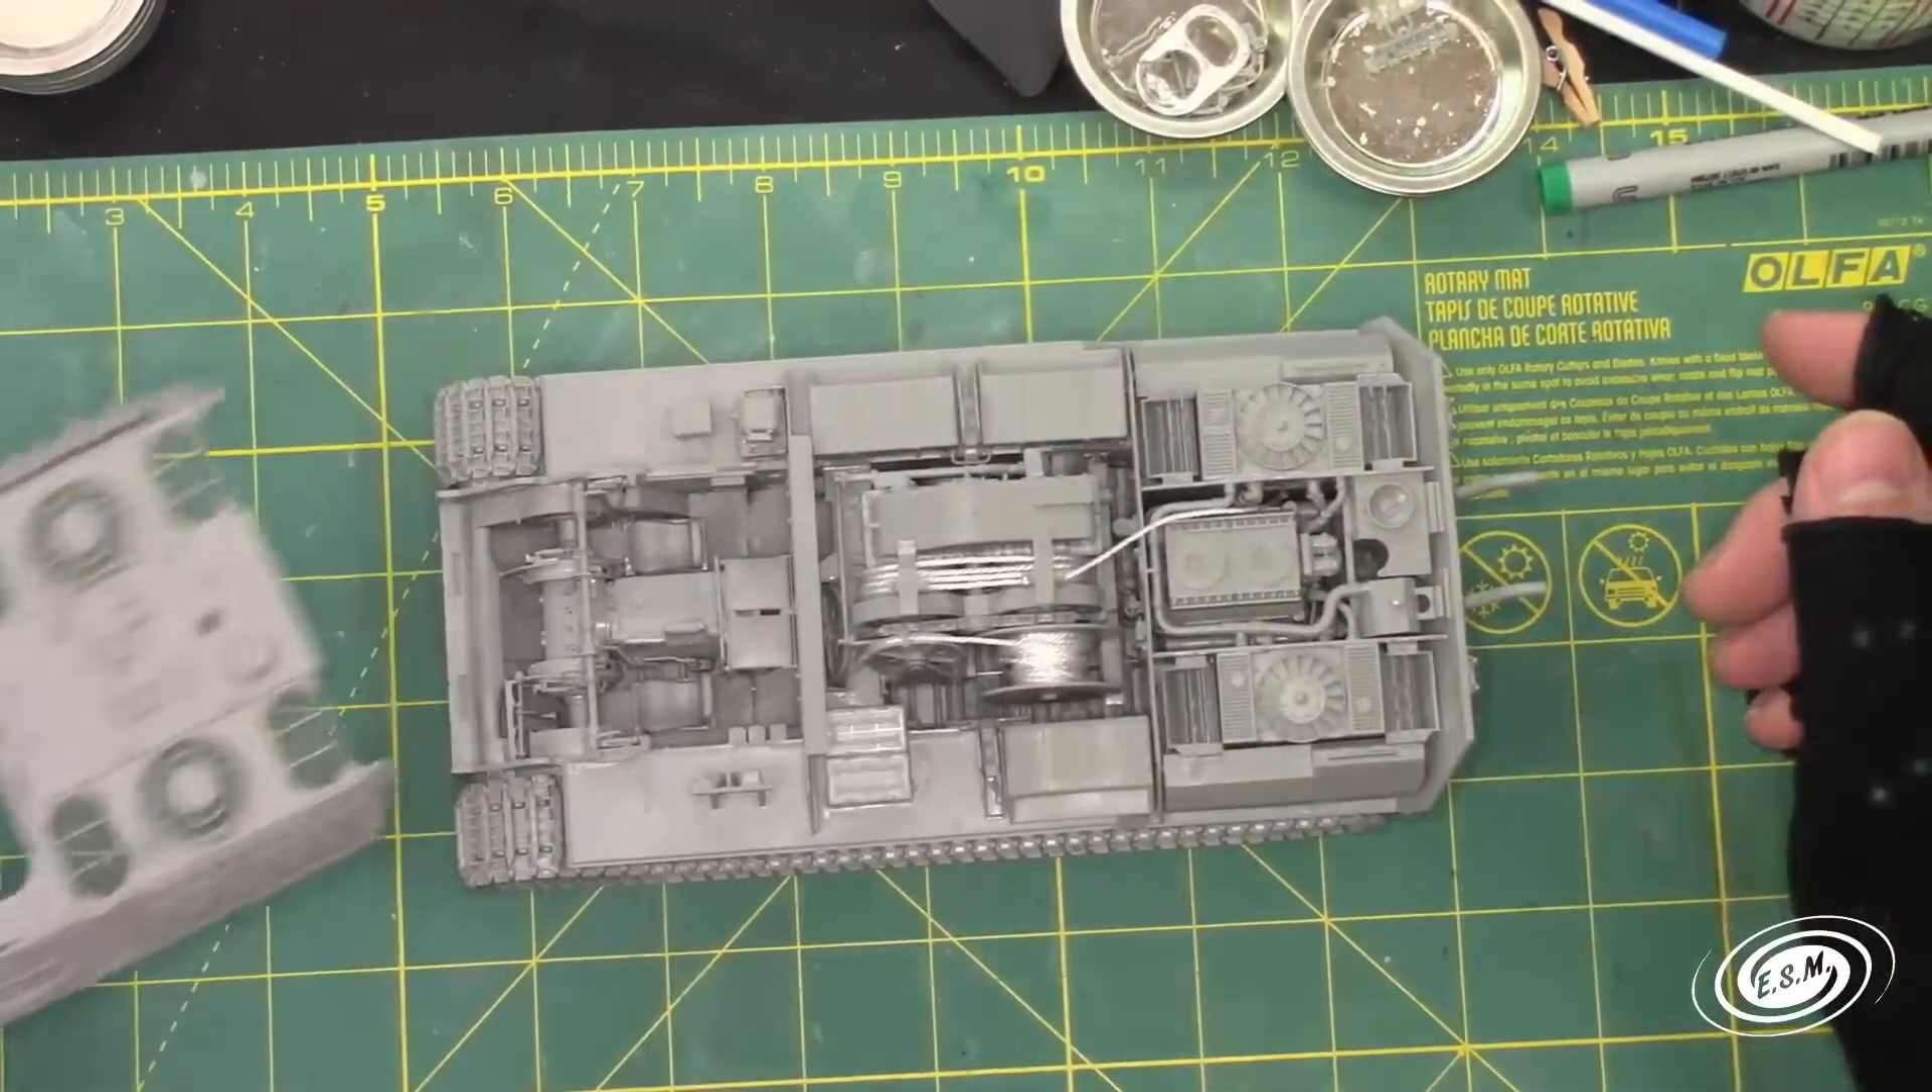I have the top. I haven't put the top on yet.